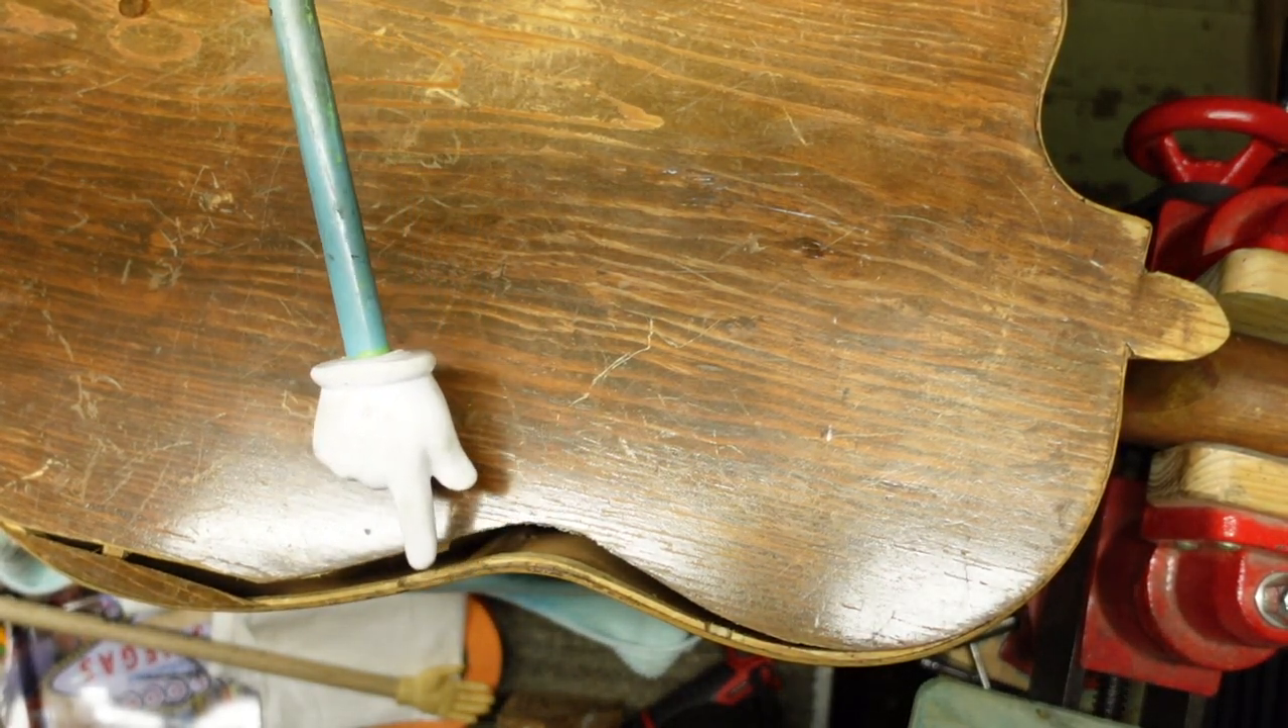This gap is caused by the side rolling out do you see that.